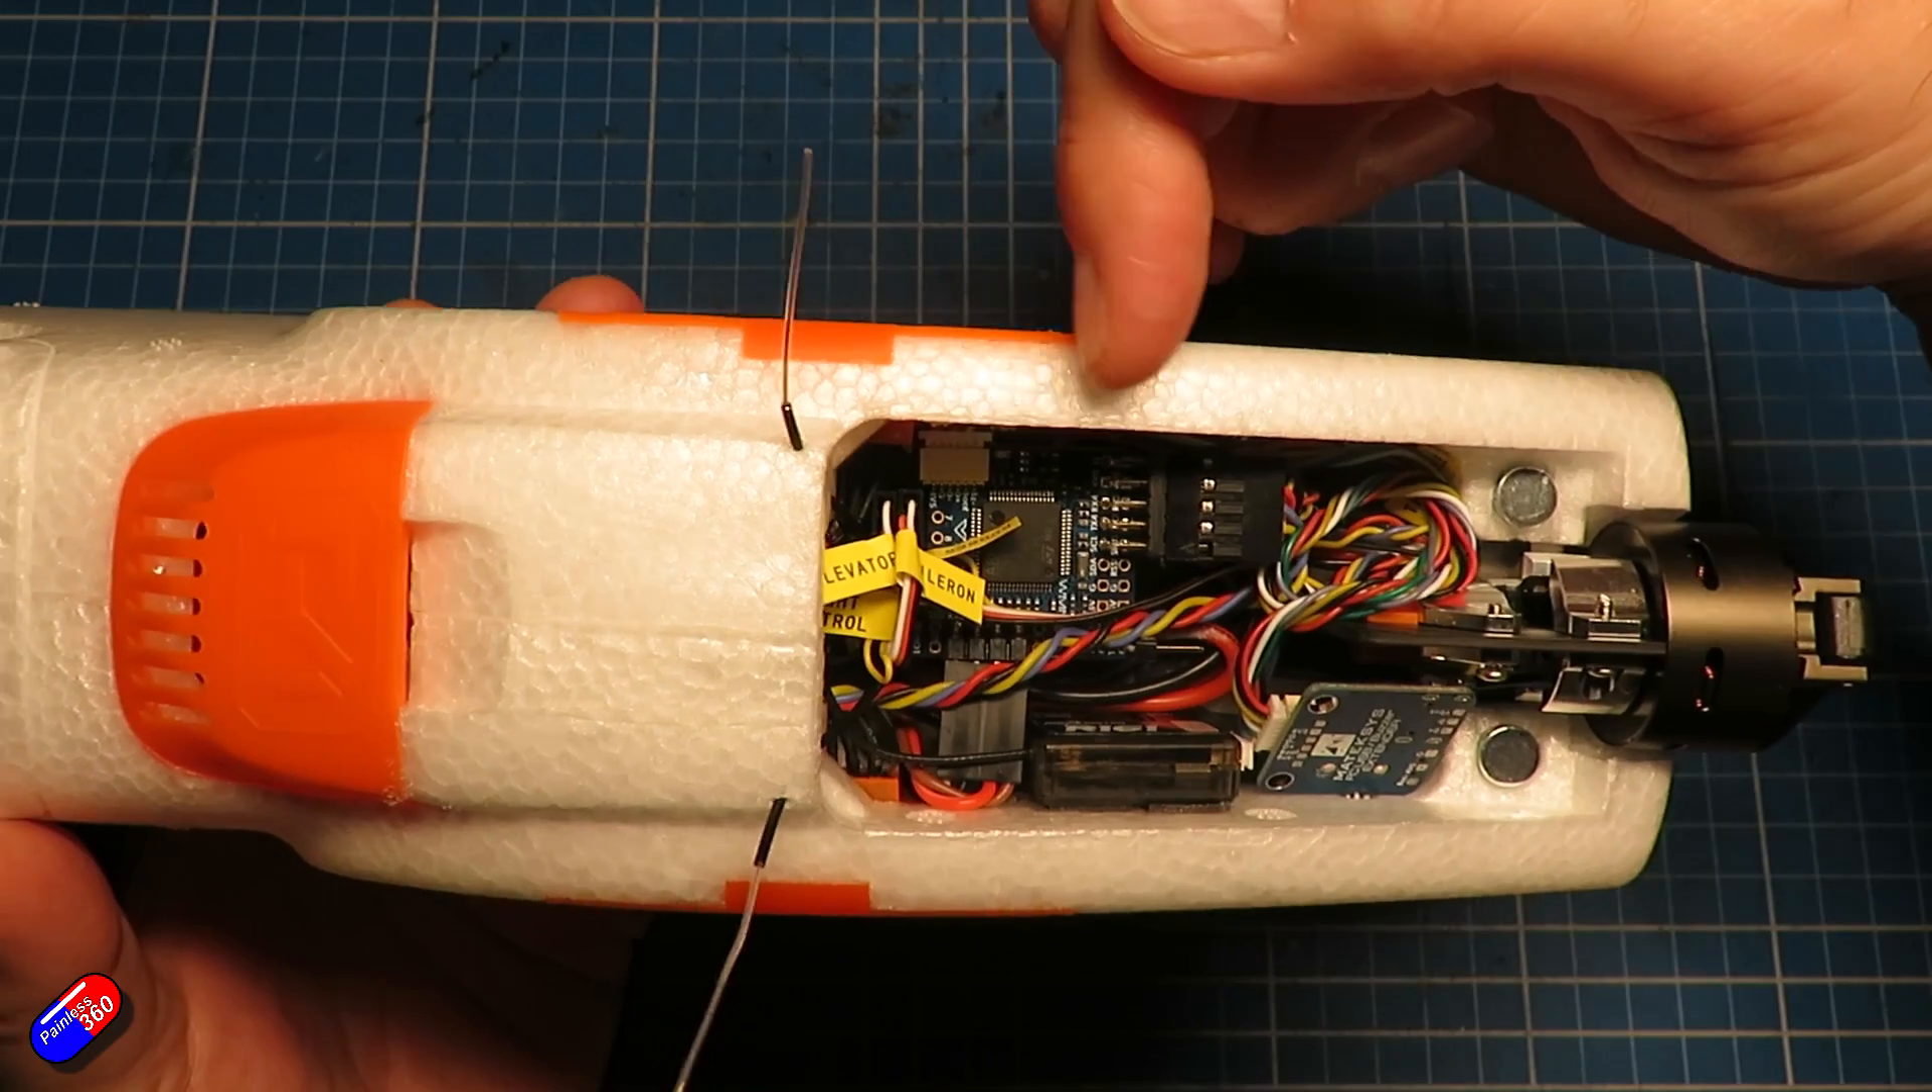There's only just enough room in here for all of the electronics. It is a very tight fit.